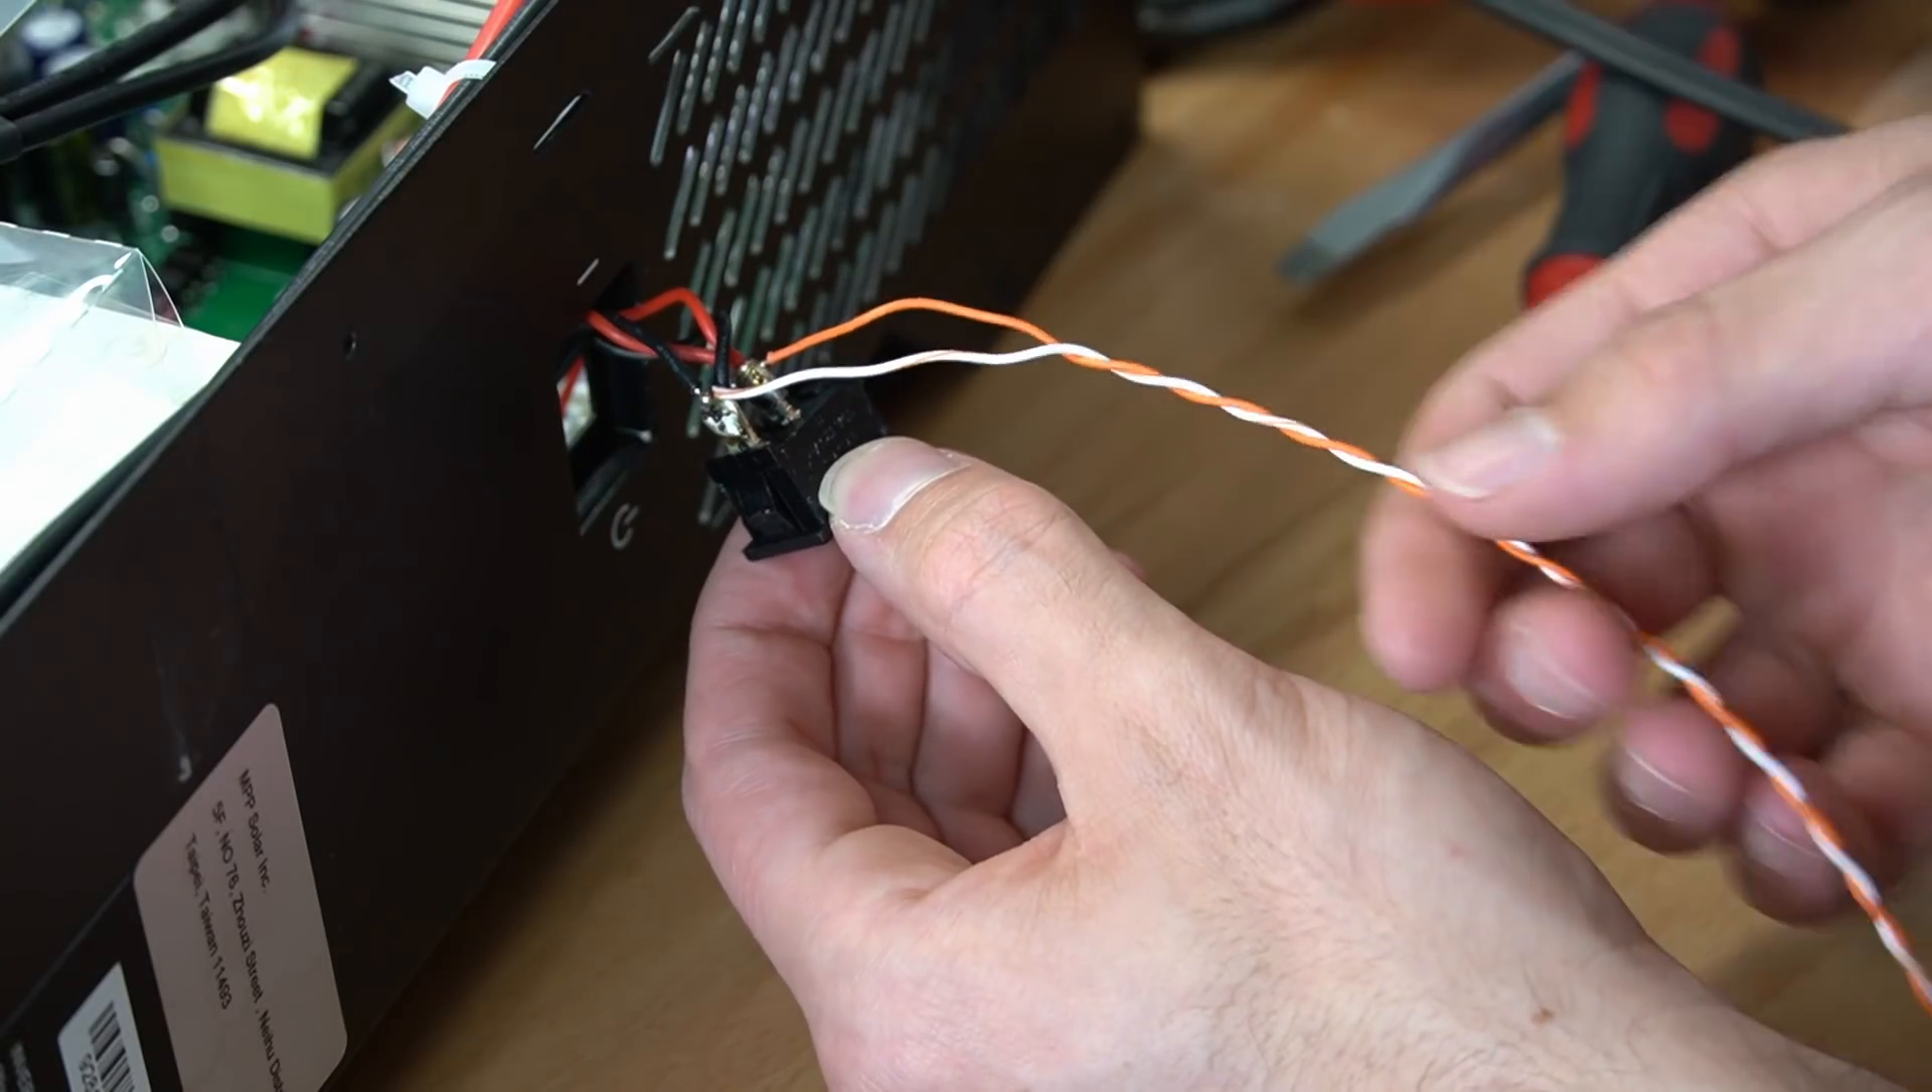Now we have two leads connected to the switch.